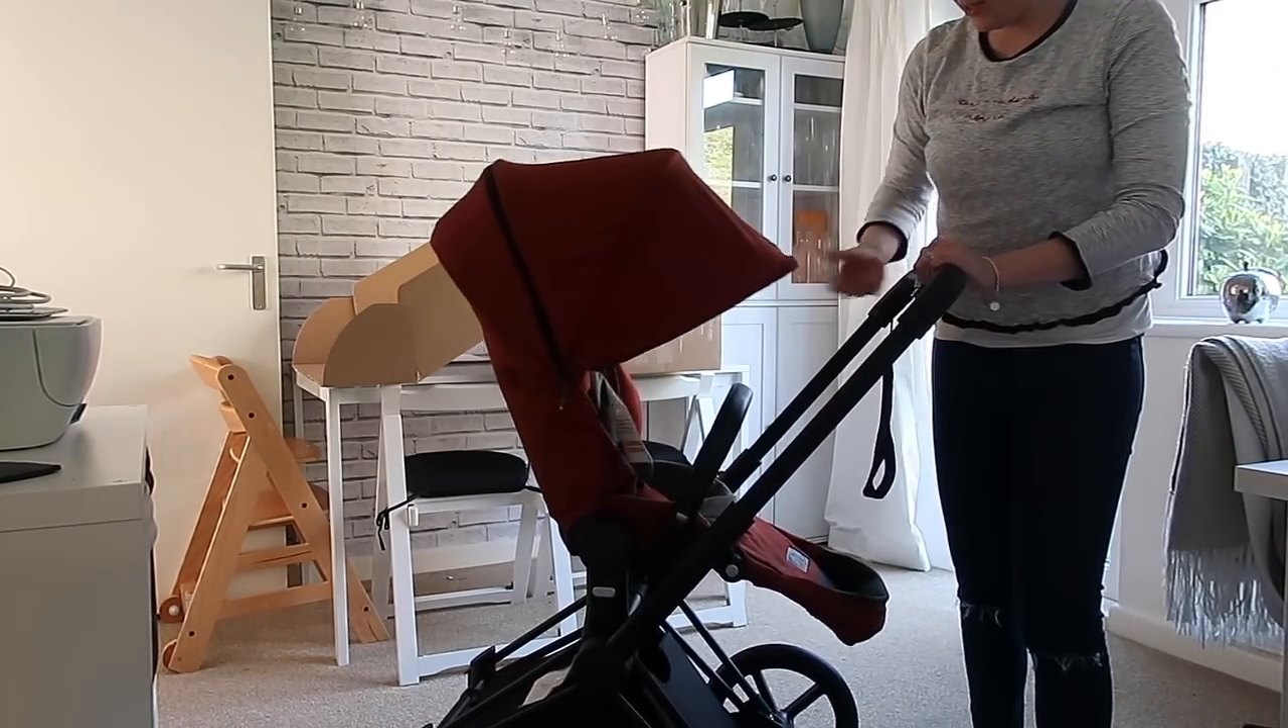That's the seat all set up, so that looks nice and easy.